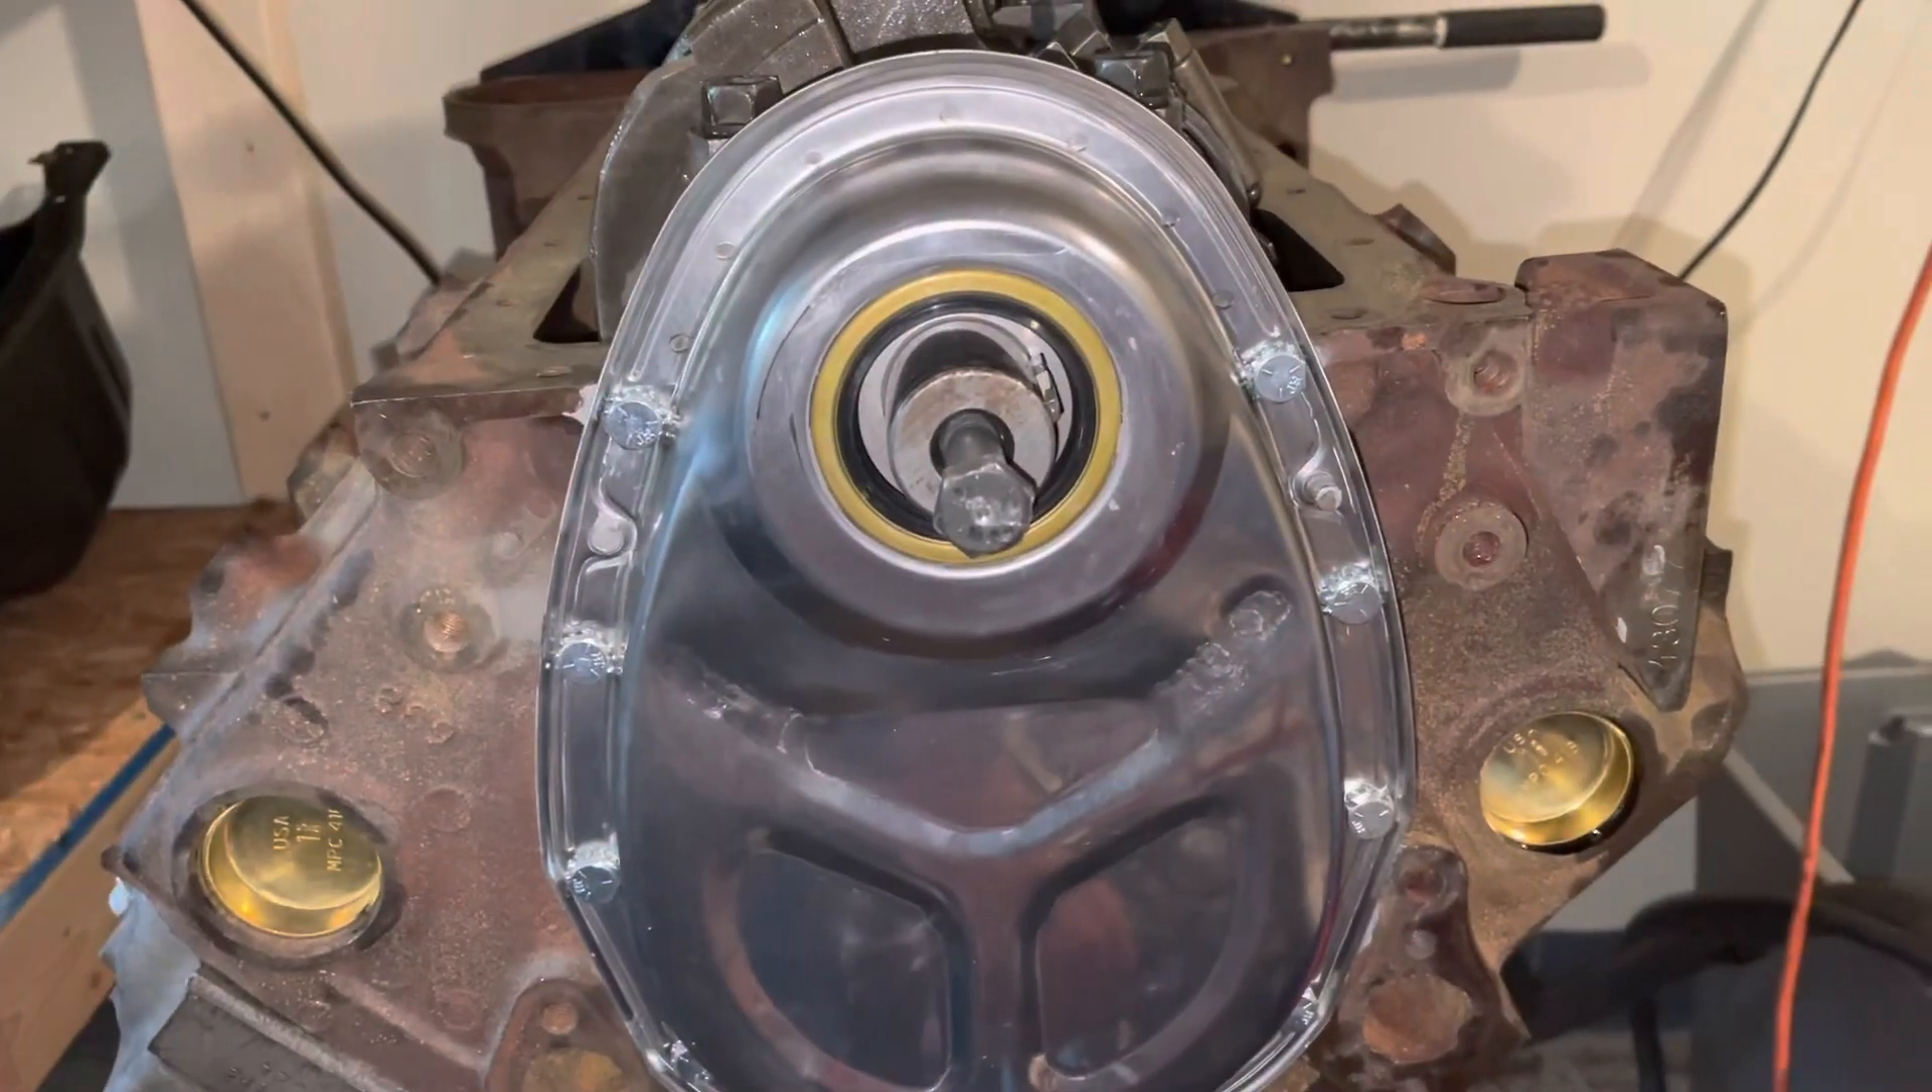All right the timing cover's now on i've got all the bolts tightened down.